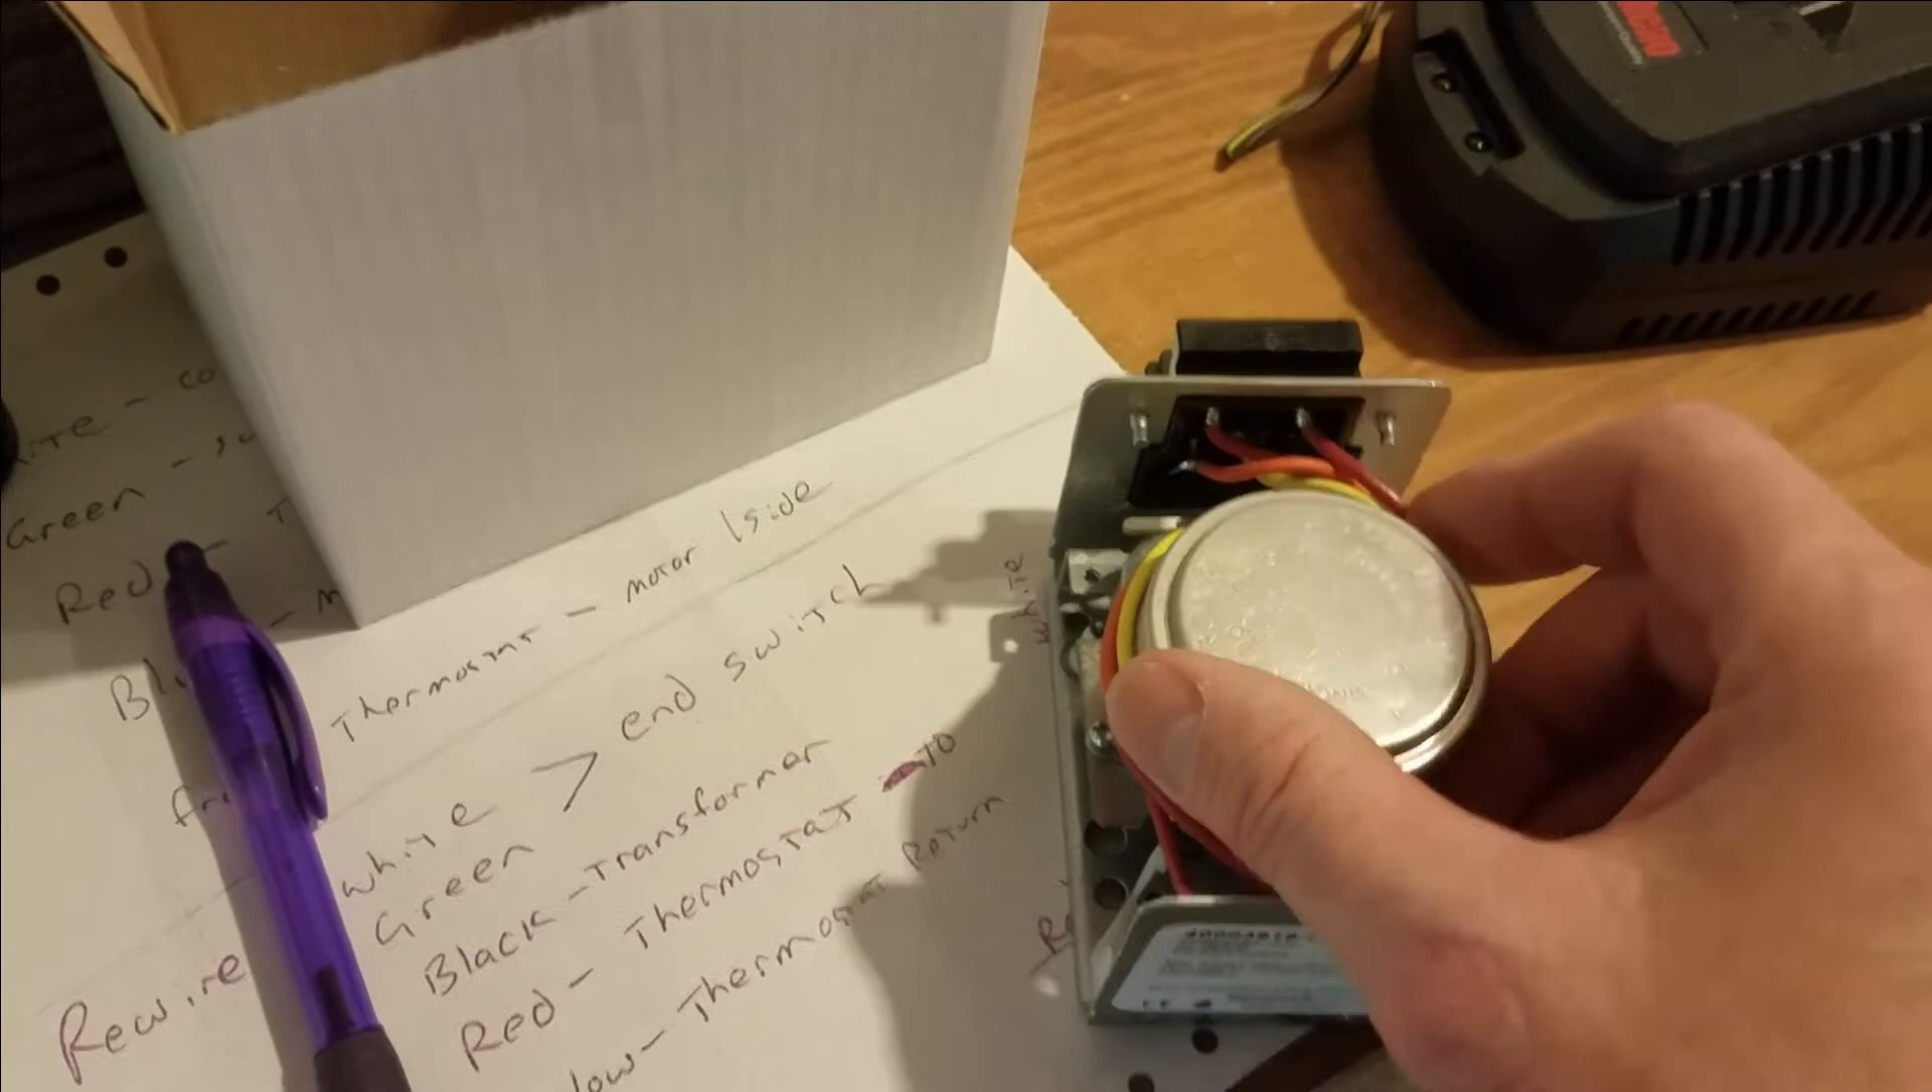So this is the new zone valve with the cover removed off of it here and there's the motor with the proper cover over it.